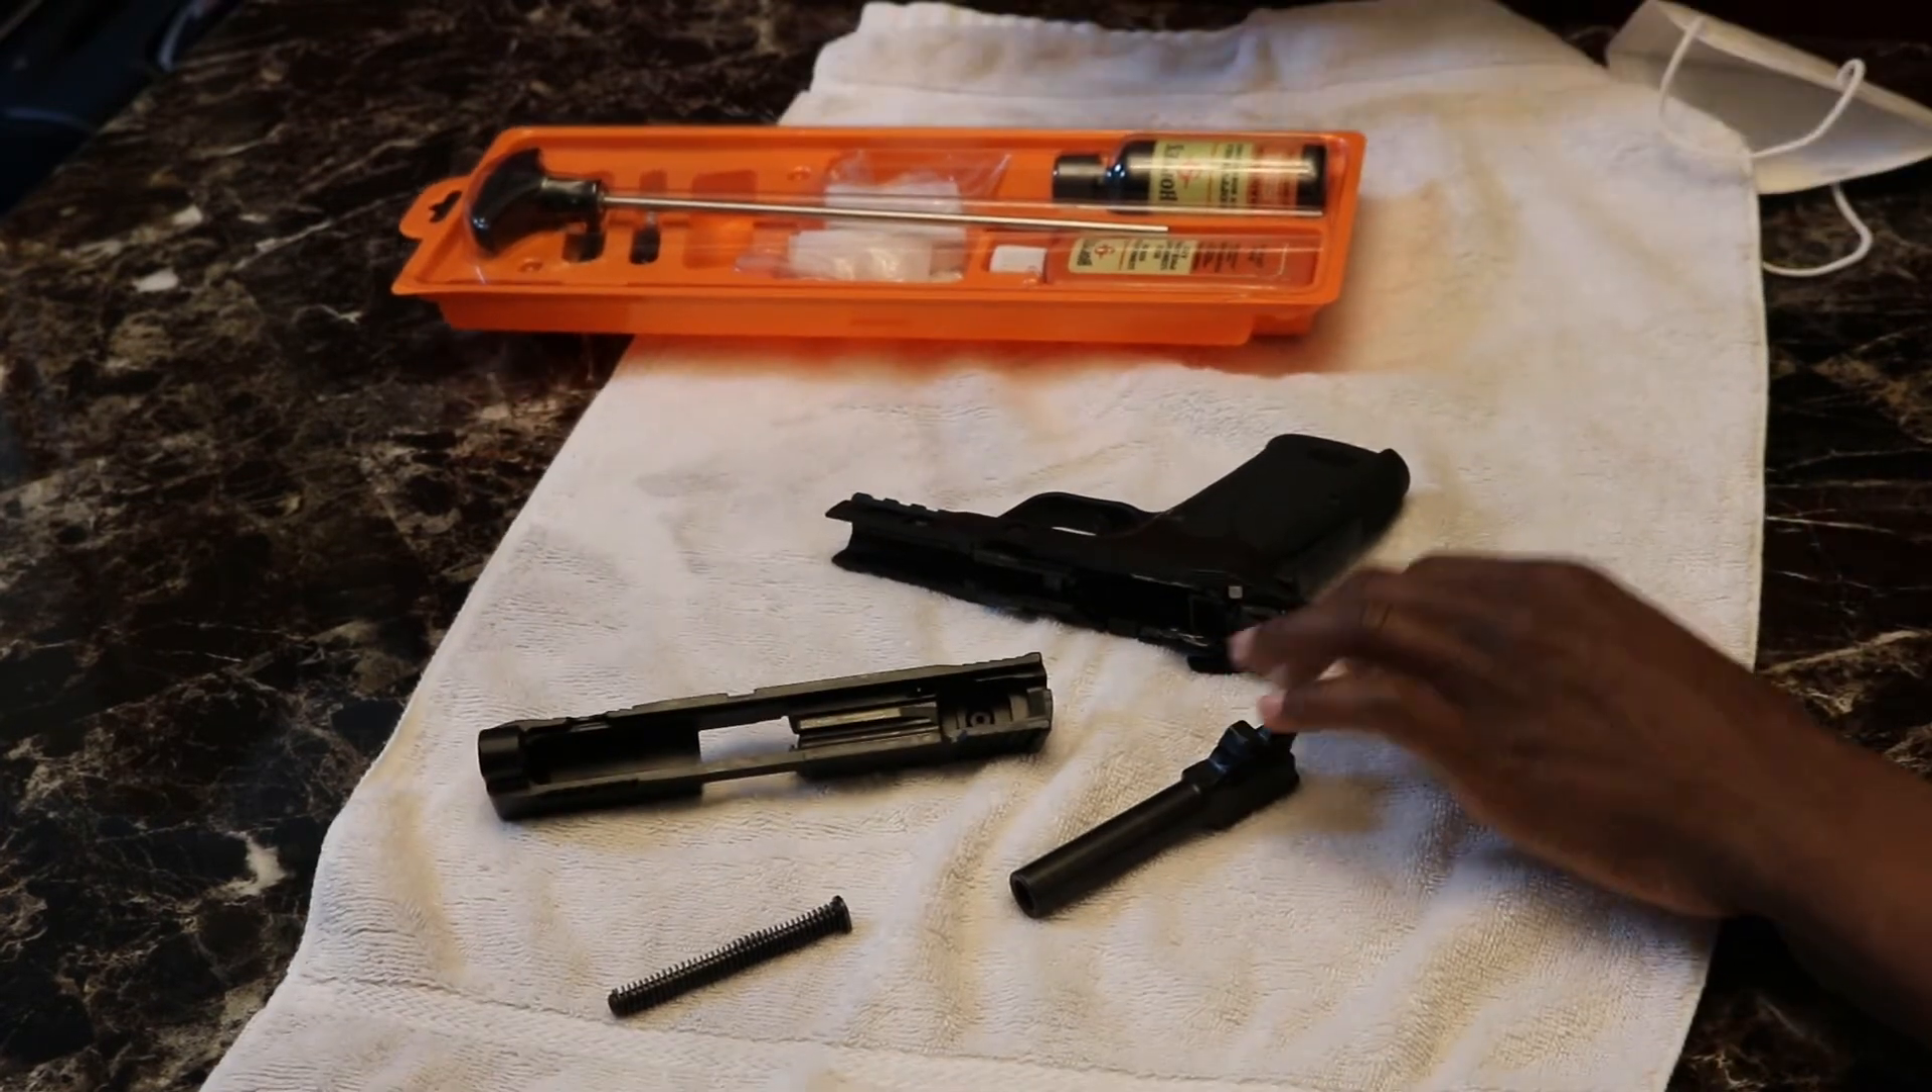So now that we have our gun disassembled, now I'm going to put my mask on.